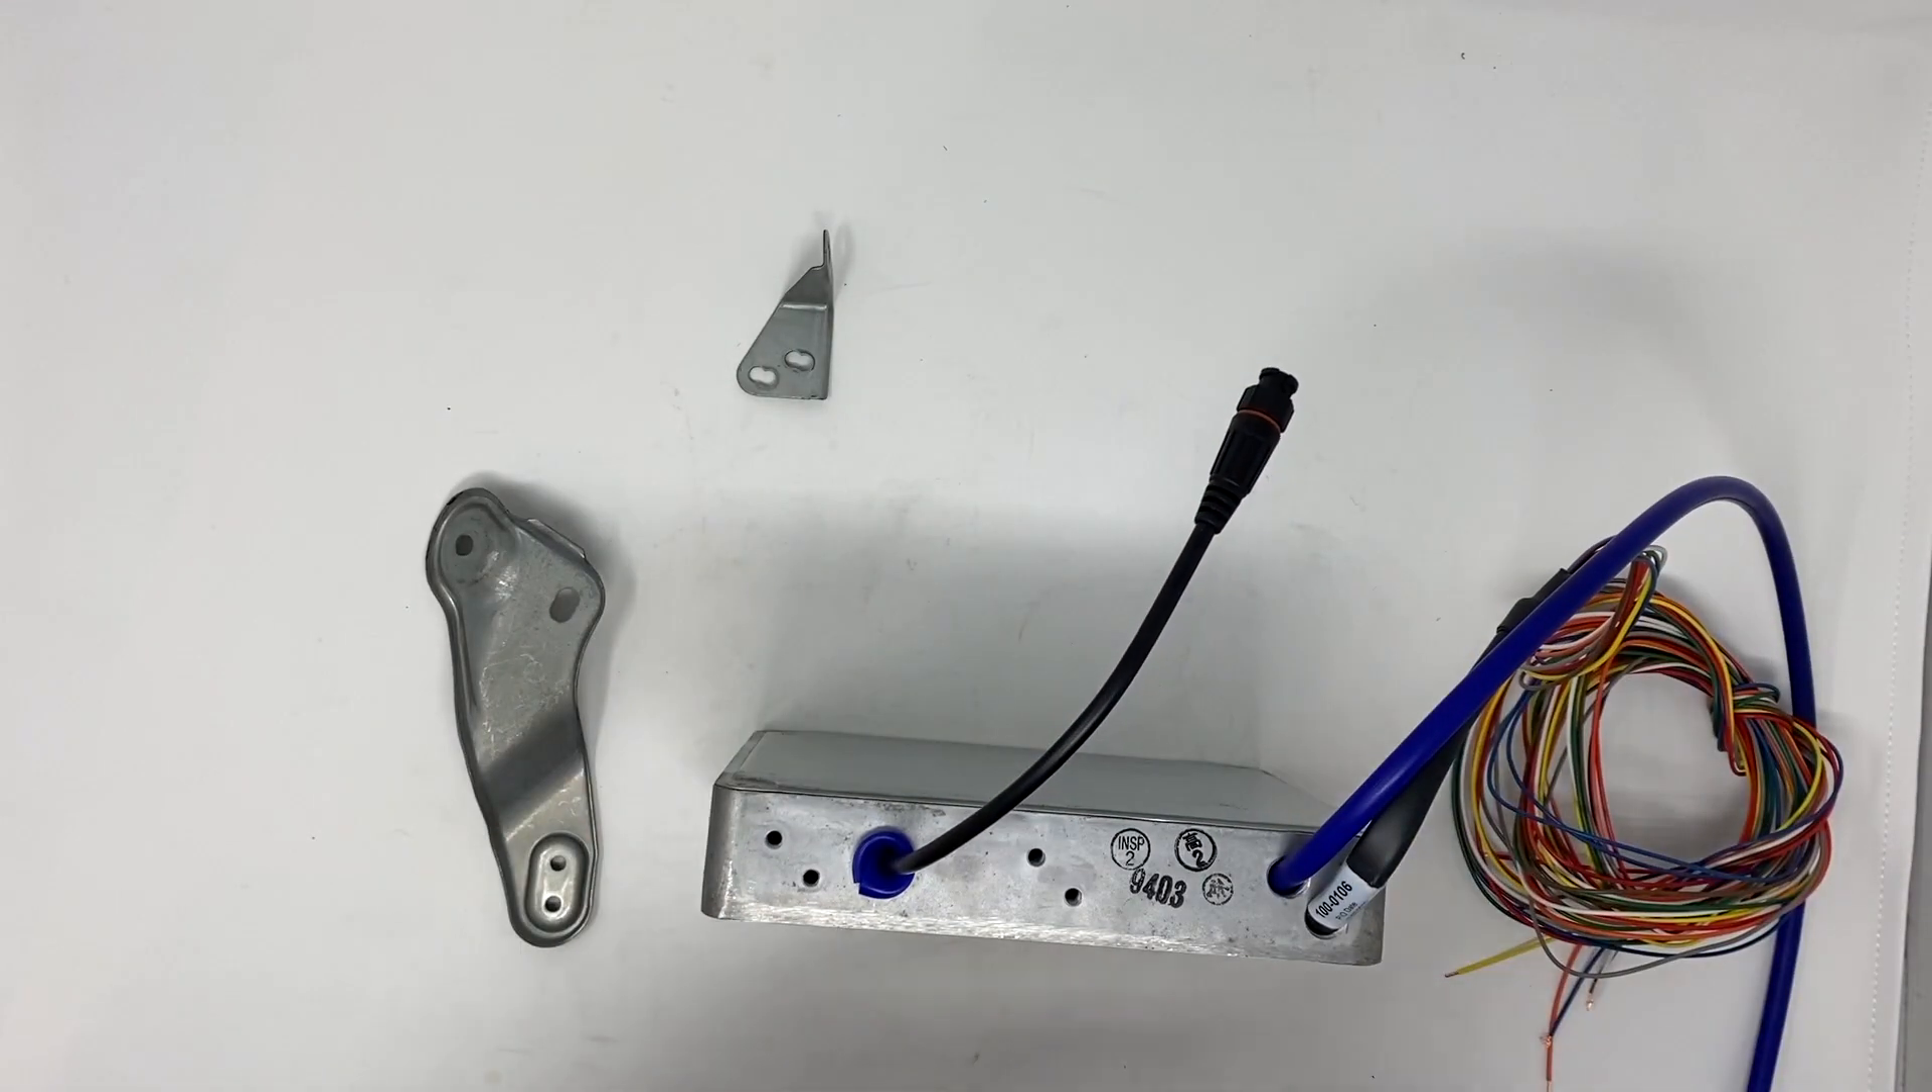As you see I used some of the boost hose to actually create a little padding around the hole to make reduce the diameter but also protect the loom if one day somebody pulls on it.